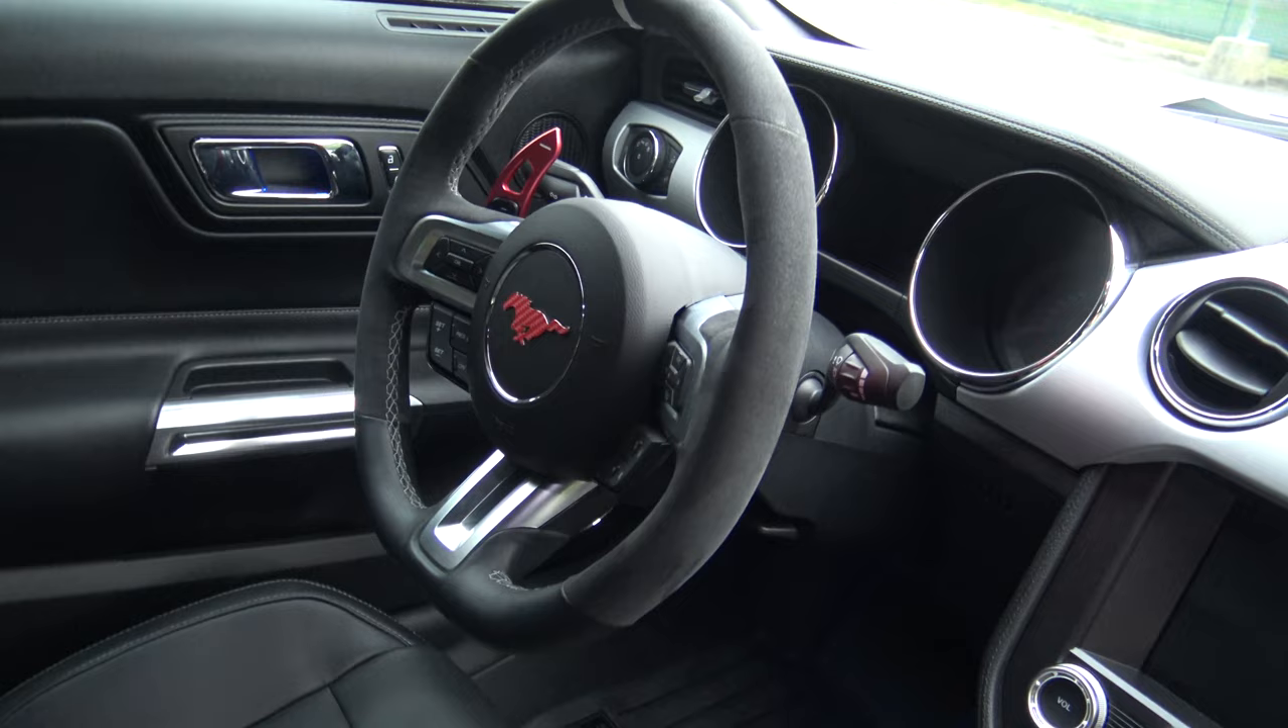So for the purpose of this video, I already had my steering wheel on with the paddle shifter extension.